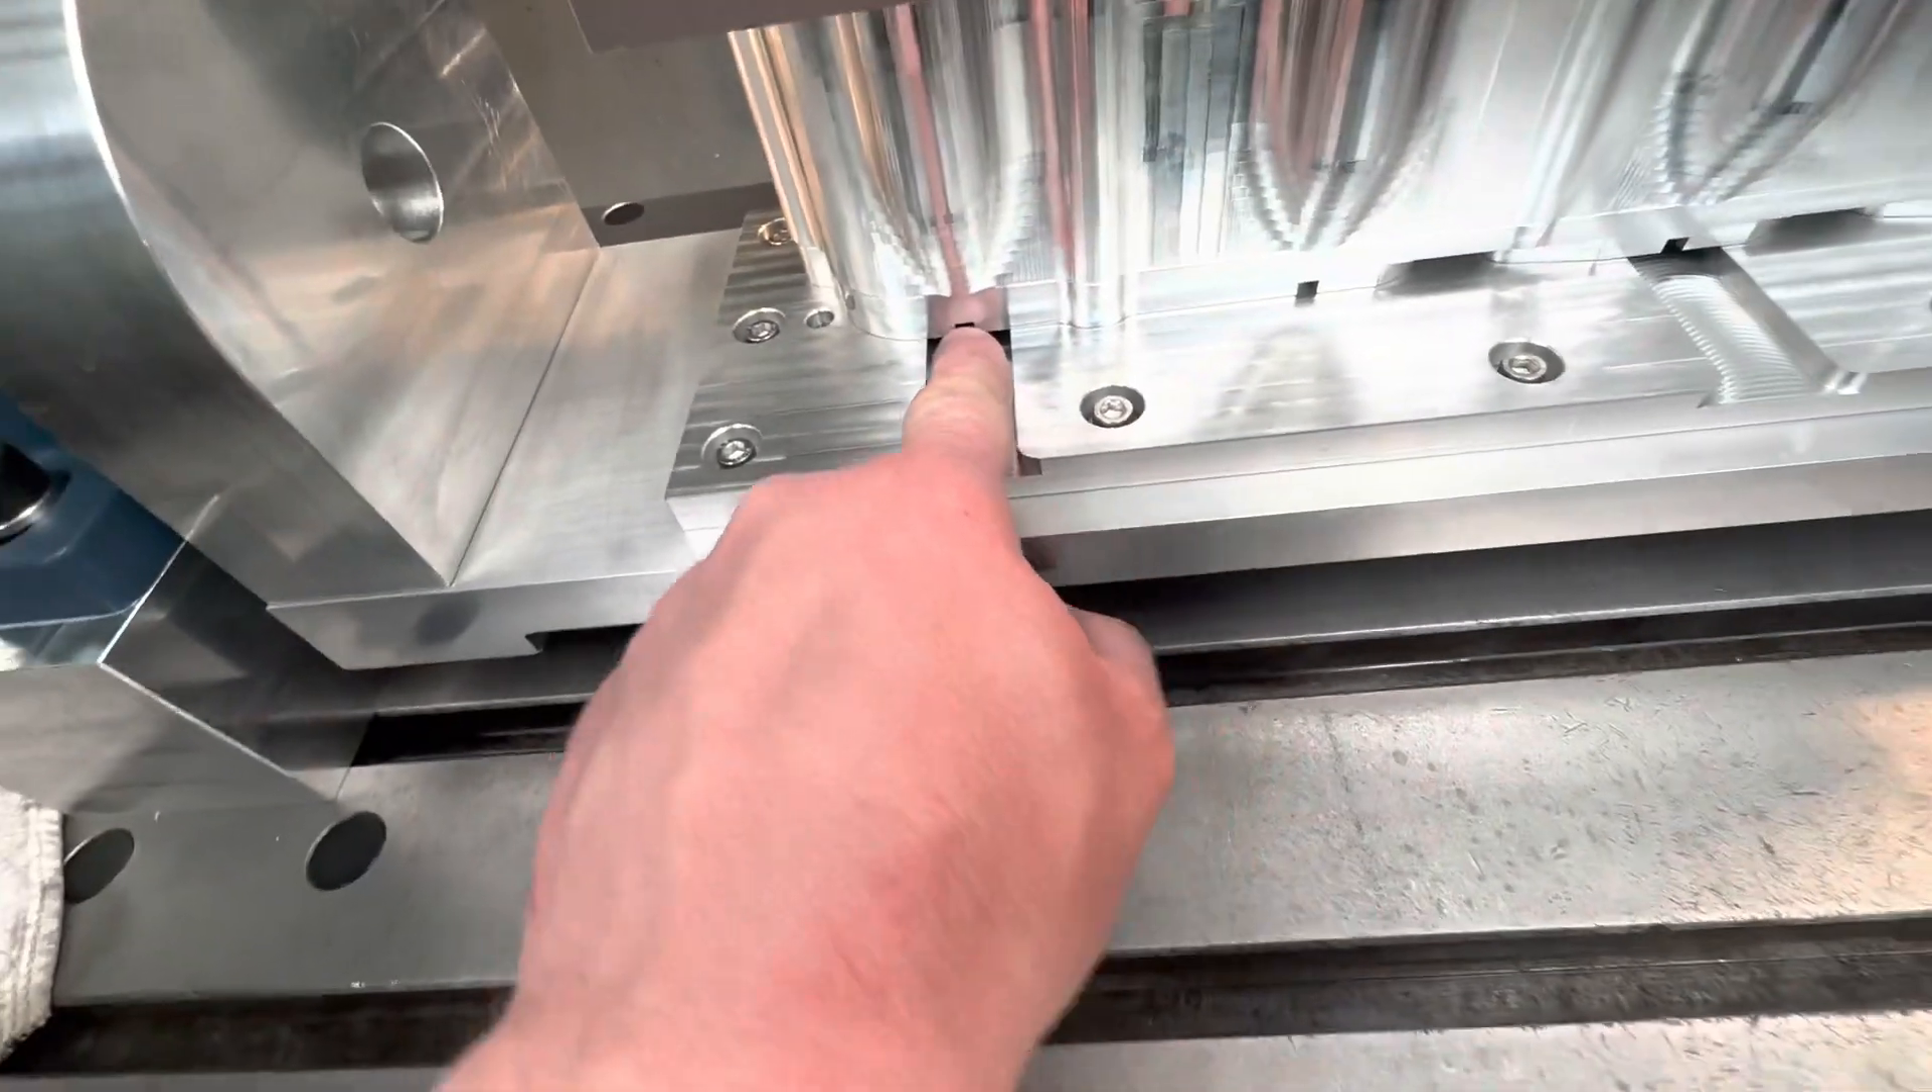So you can see we've got all the cap heads in around here and now you can see these troughs coming out in line with where the ports are and some on the back.